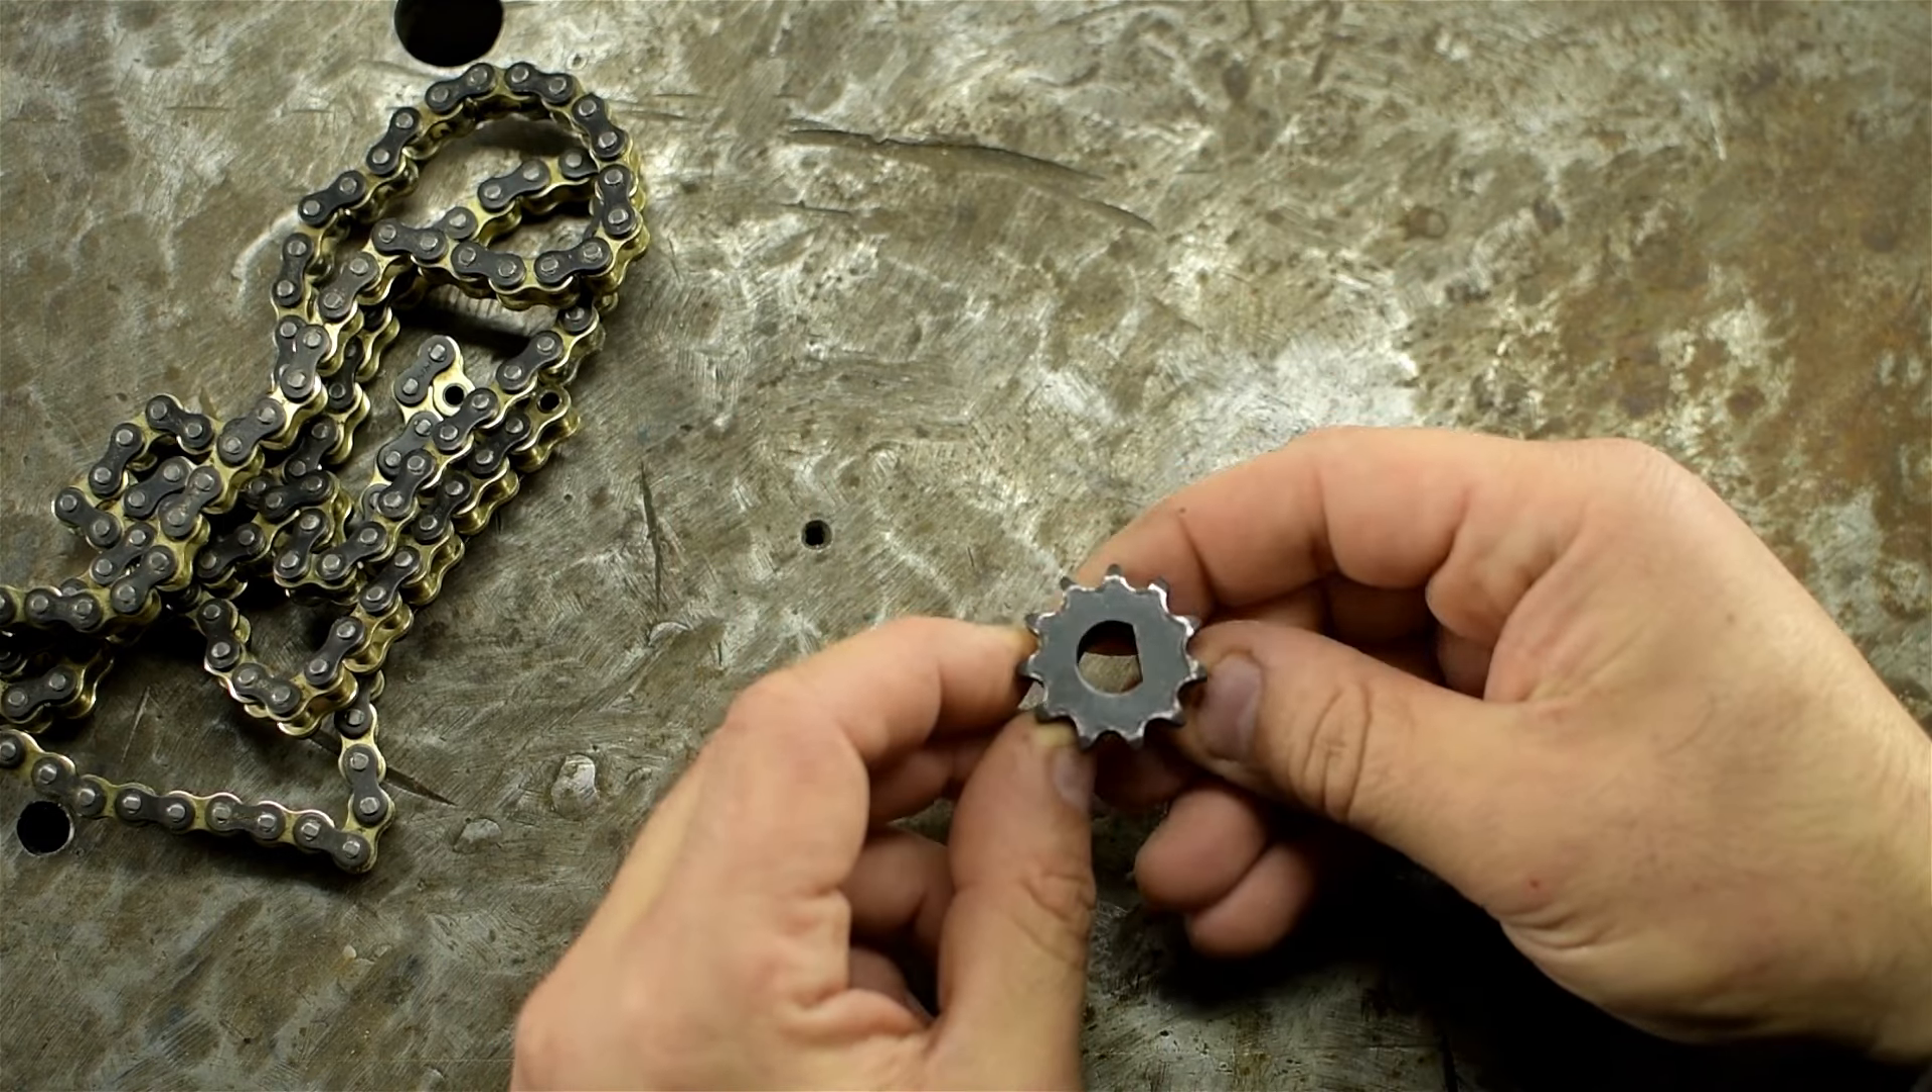Alright, so as you guys were yapping away about batteries or whatever, on the clock I might add, I went ahead and removed the sprocket.